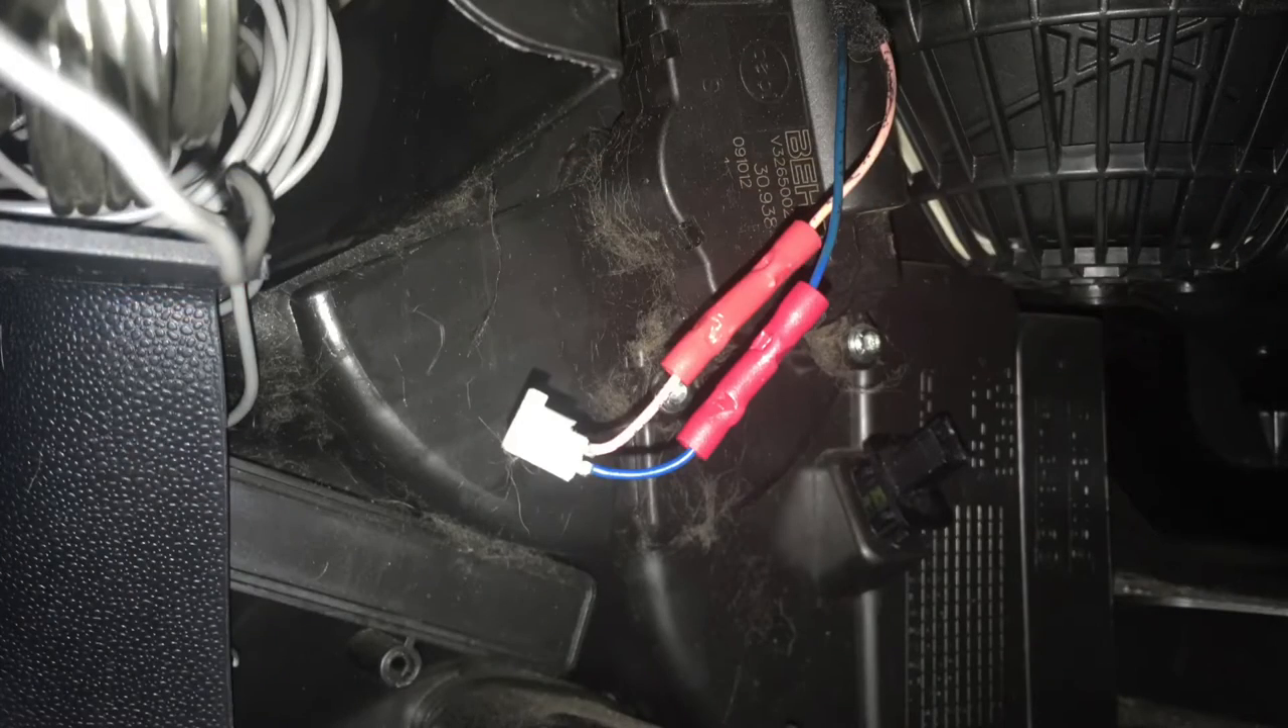All right guys it is uh fairly late actually so I just got the wires connected uh right on the dash here.